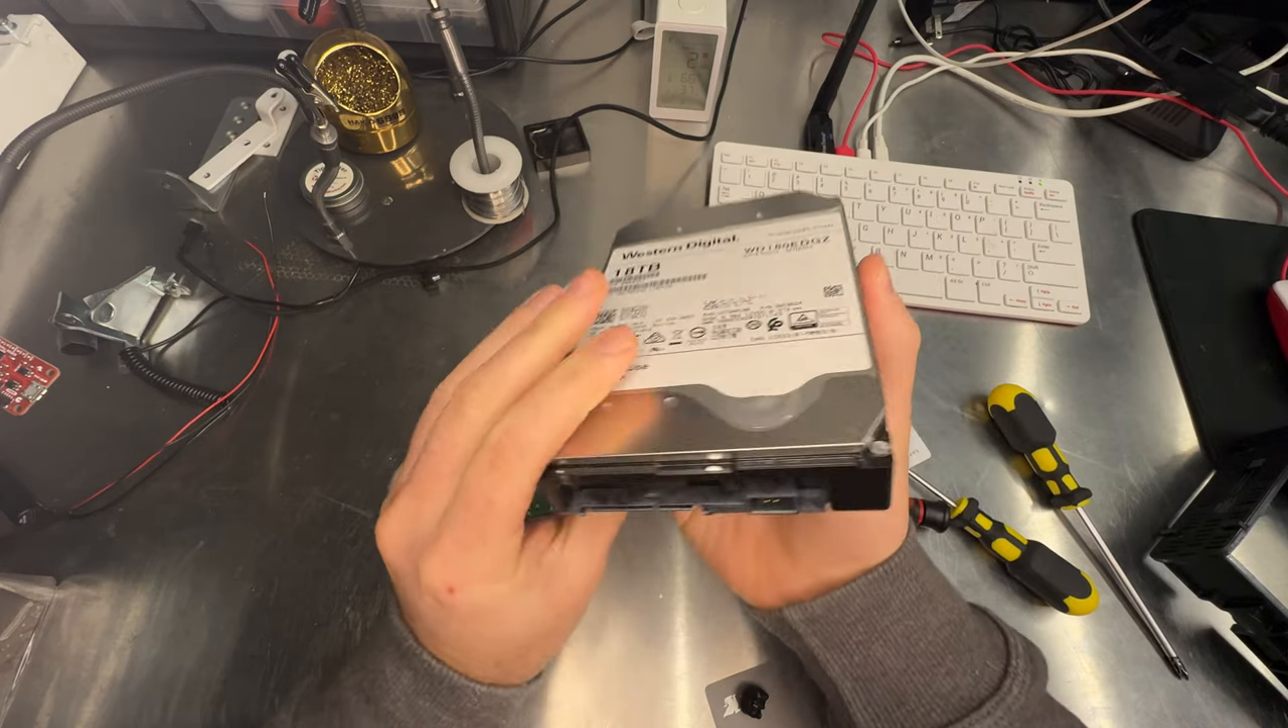And so our hard drive is out, but we're not done yet.